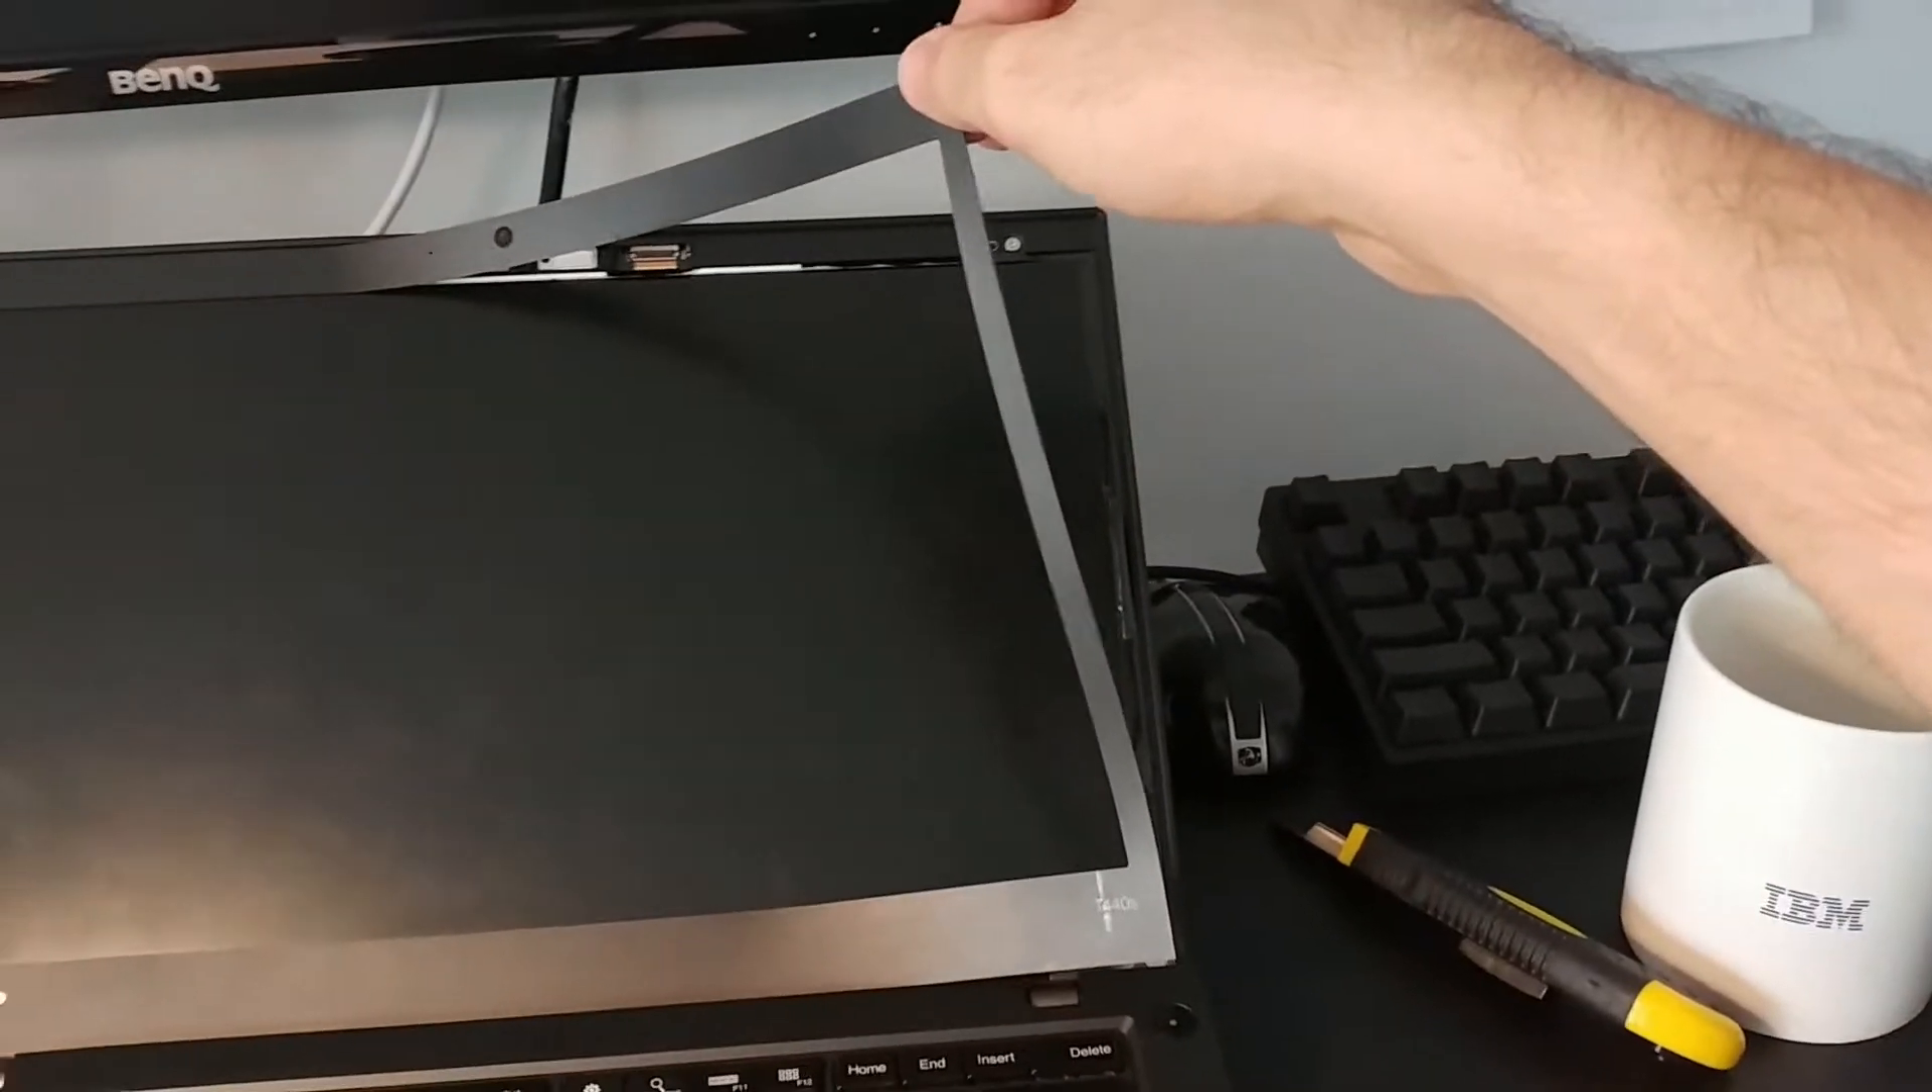As you can see, we've got the sticker about halfway off.